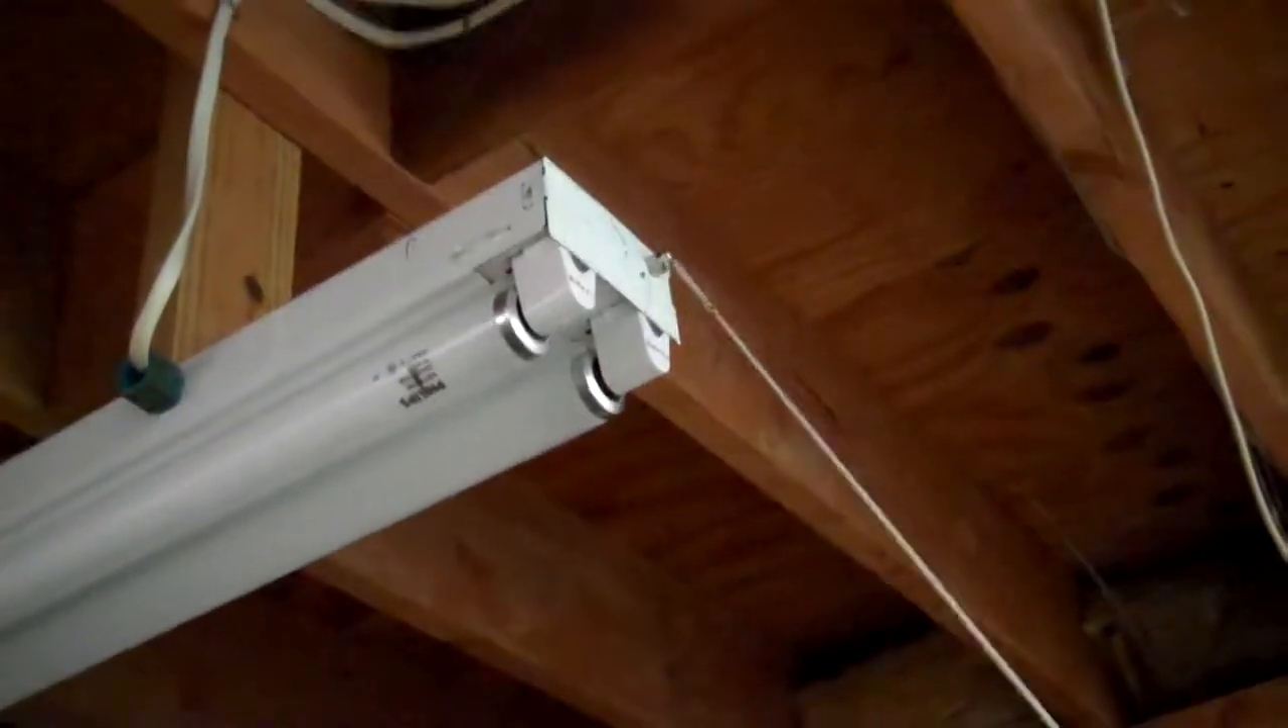Now I've got the bulbs in and here we go.